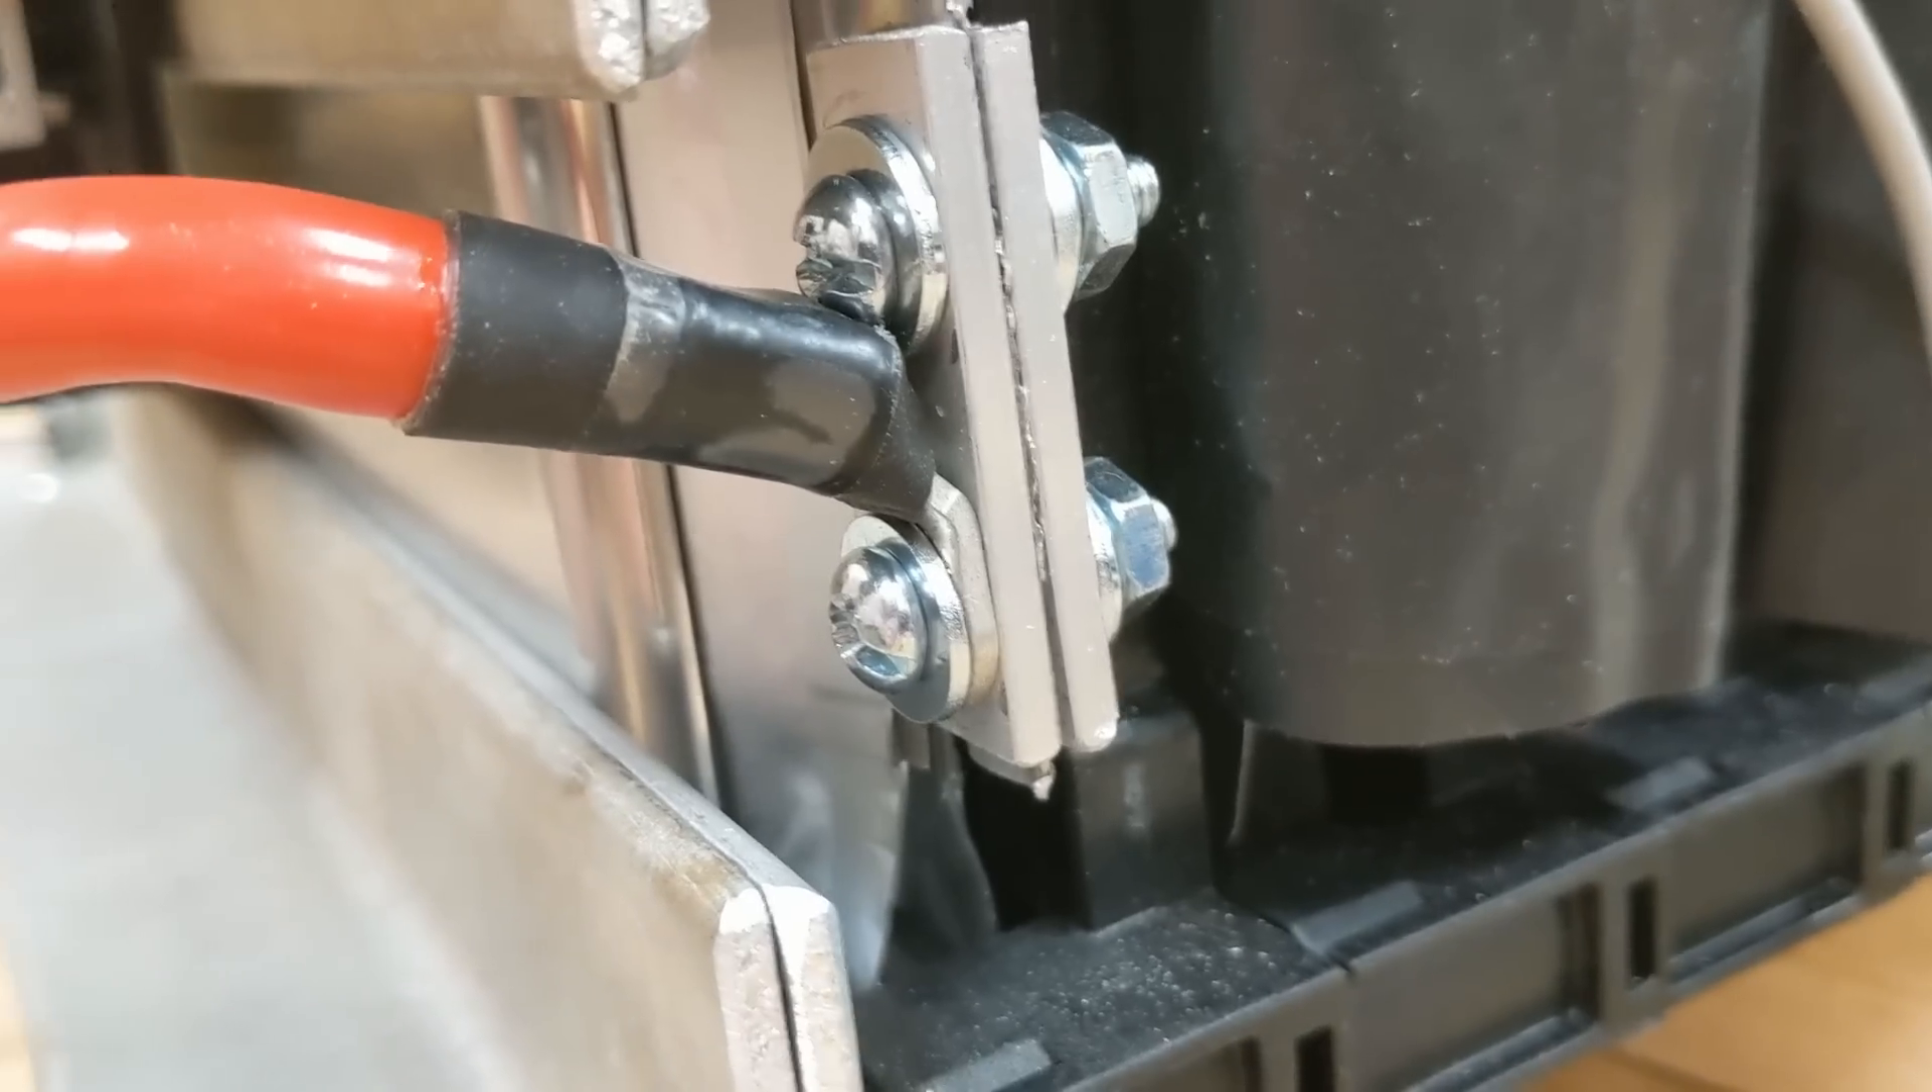Down here at the bottom of the pack this is the main positive. So I have attached a four gauge wire right here and it's going to run over to the circuit breaker.